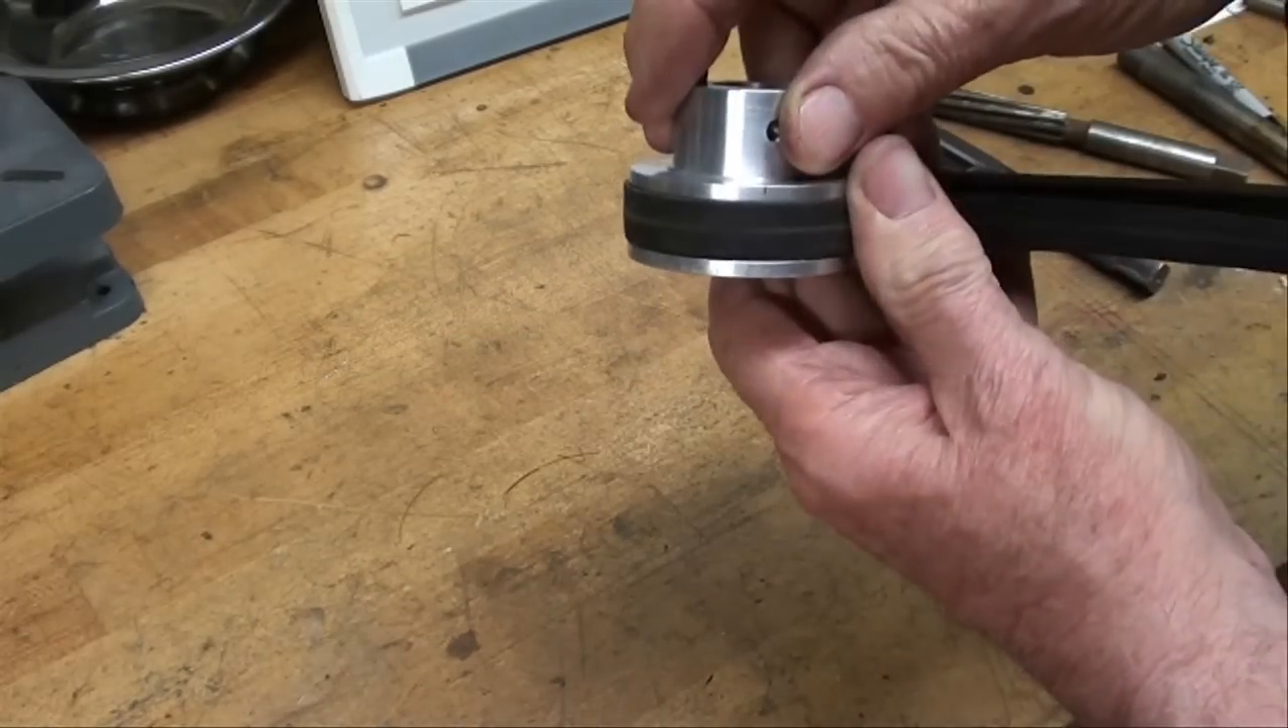The v -belt fits in there nicely.